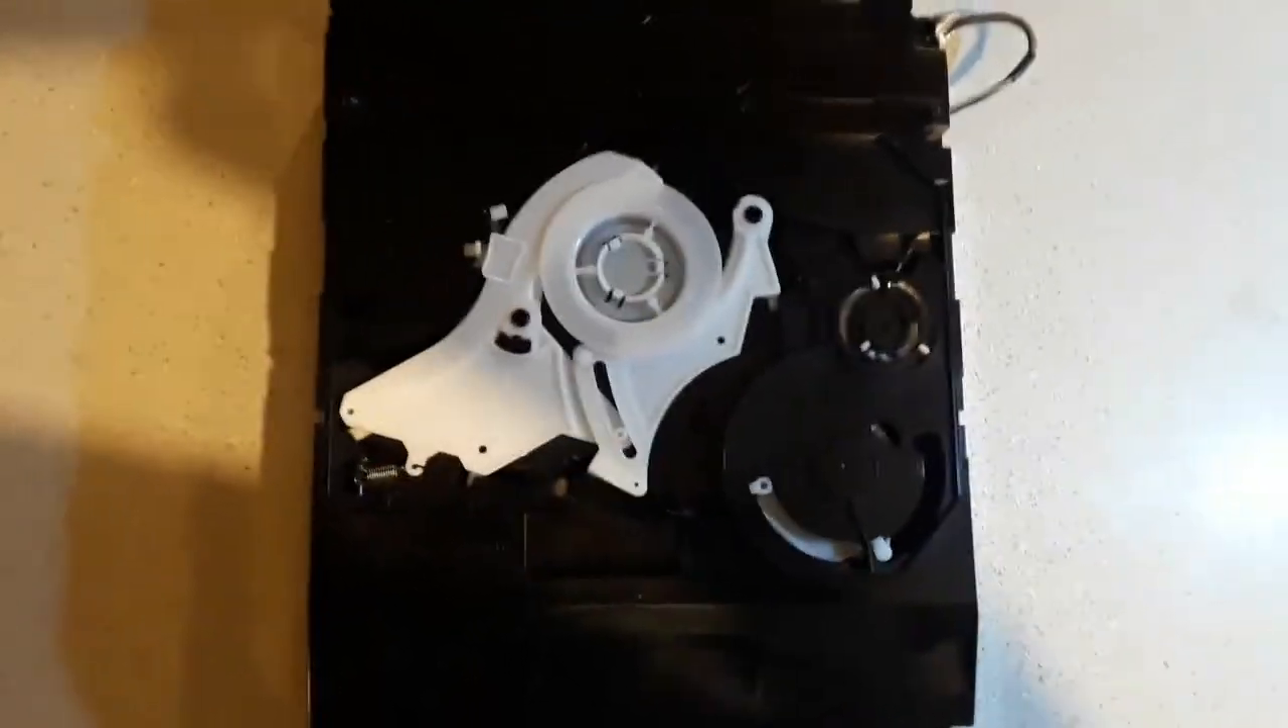So with that top cover removed we can now see the loading mechanism.